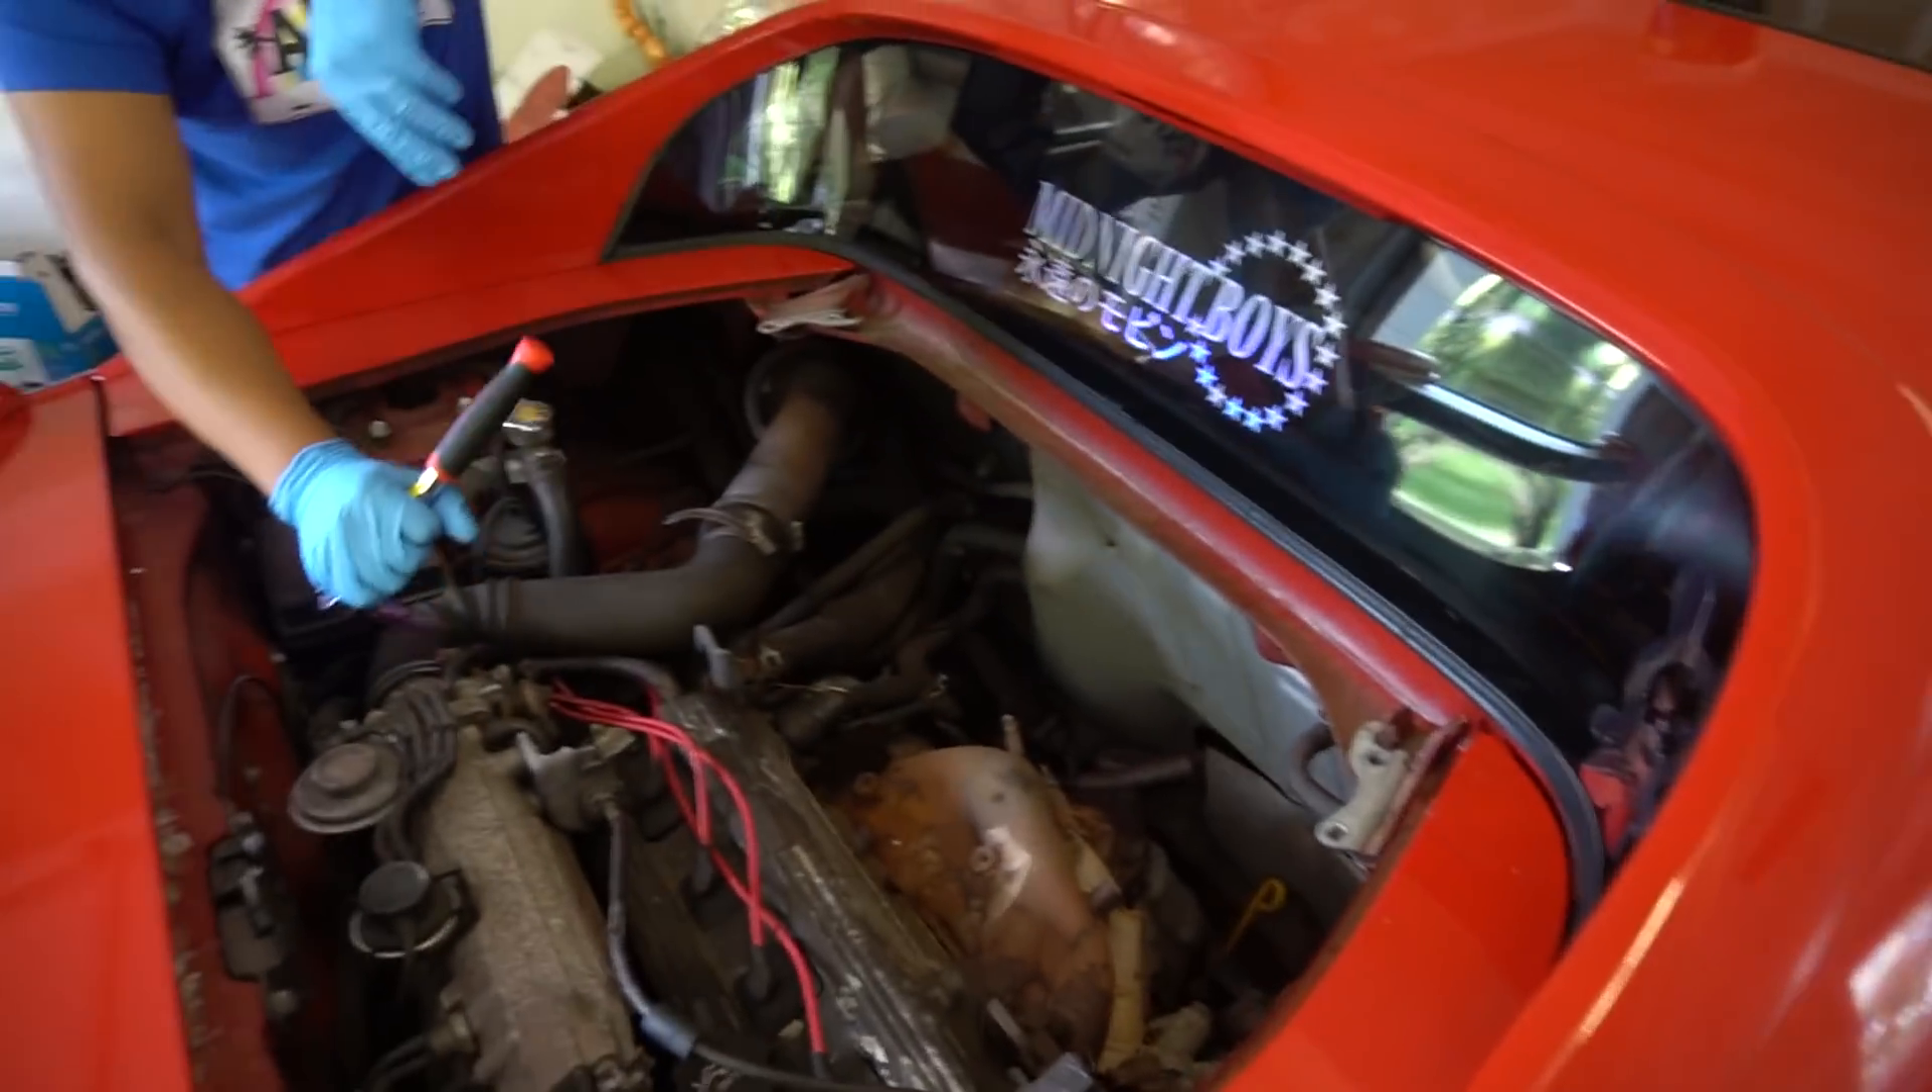Boom, just got the engine lid off.